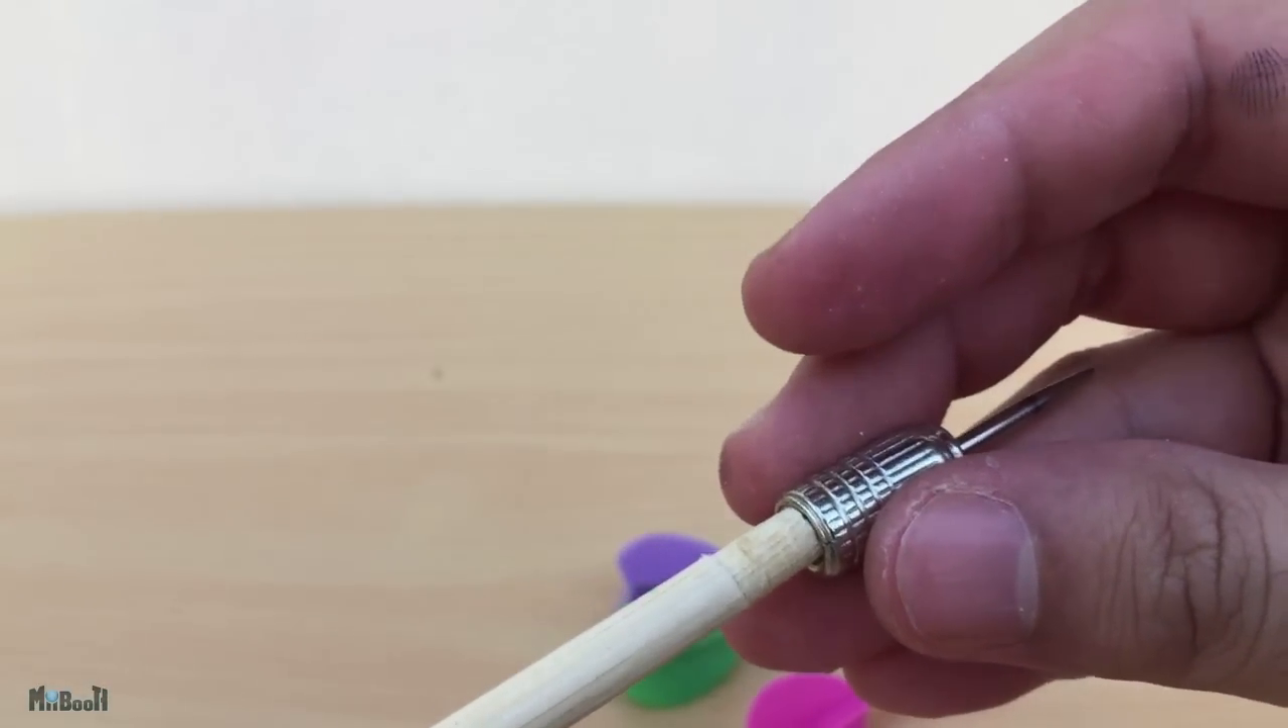I cut off the sharp side of the wooden stick and with just a little bit of sanding, I was able to fit the metal tip on it.